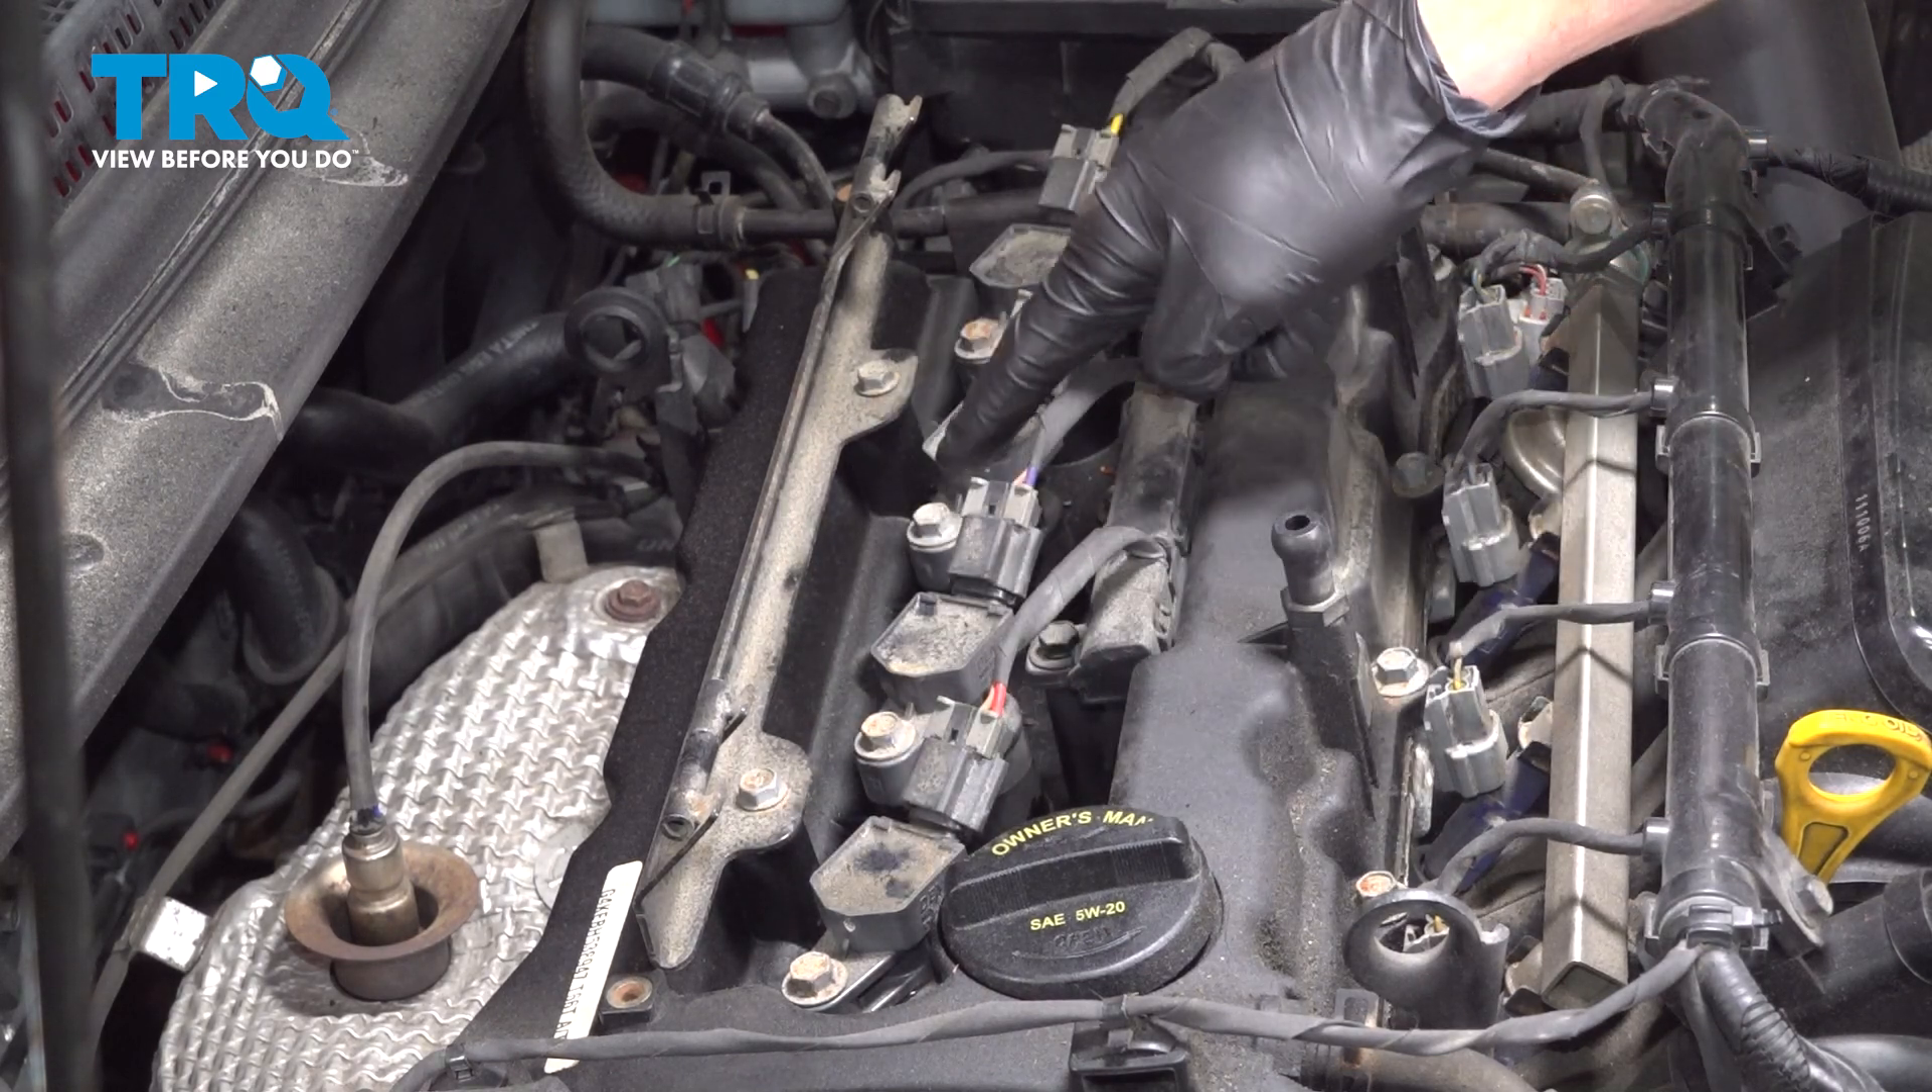With that cover out of the way, we have a clear view of our ignition coils making their way across the top of the engine.